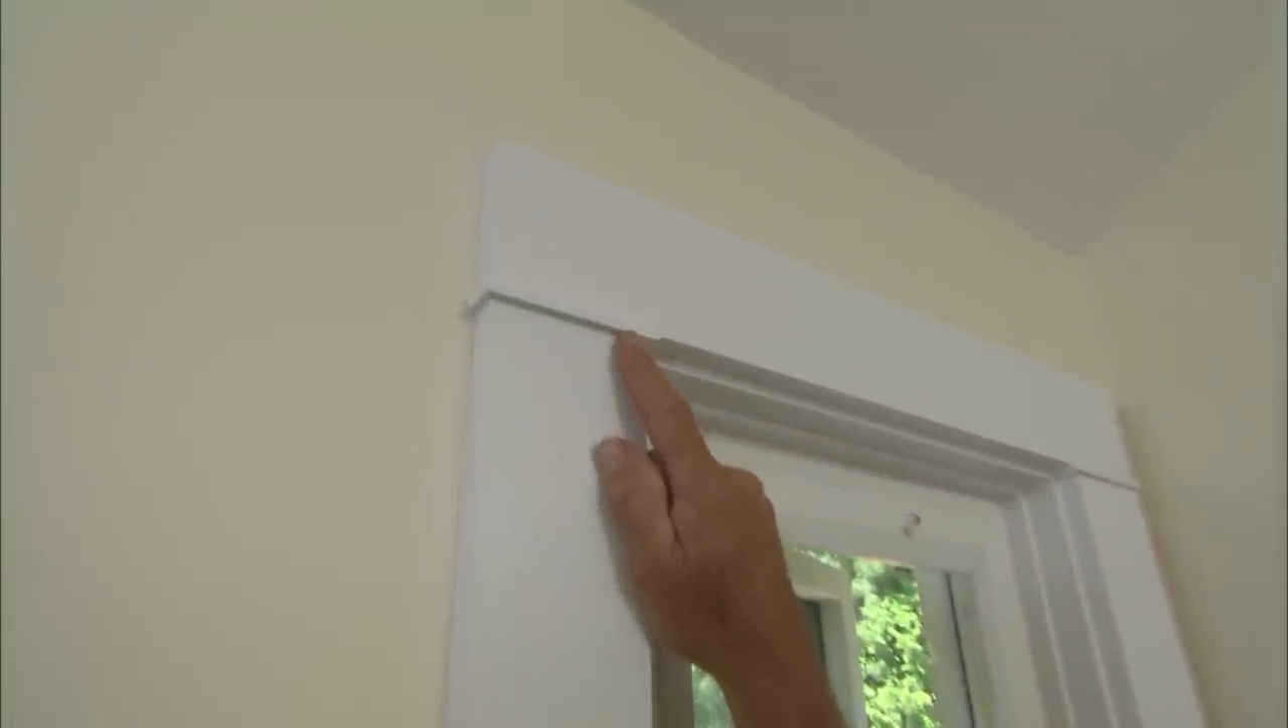We've already built the sides and the header.